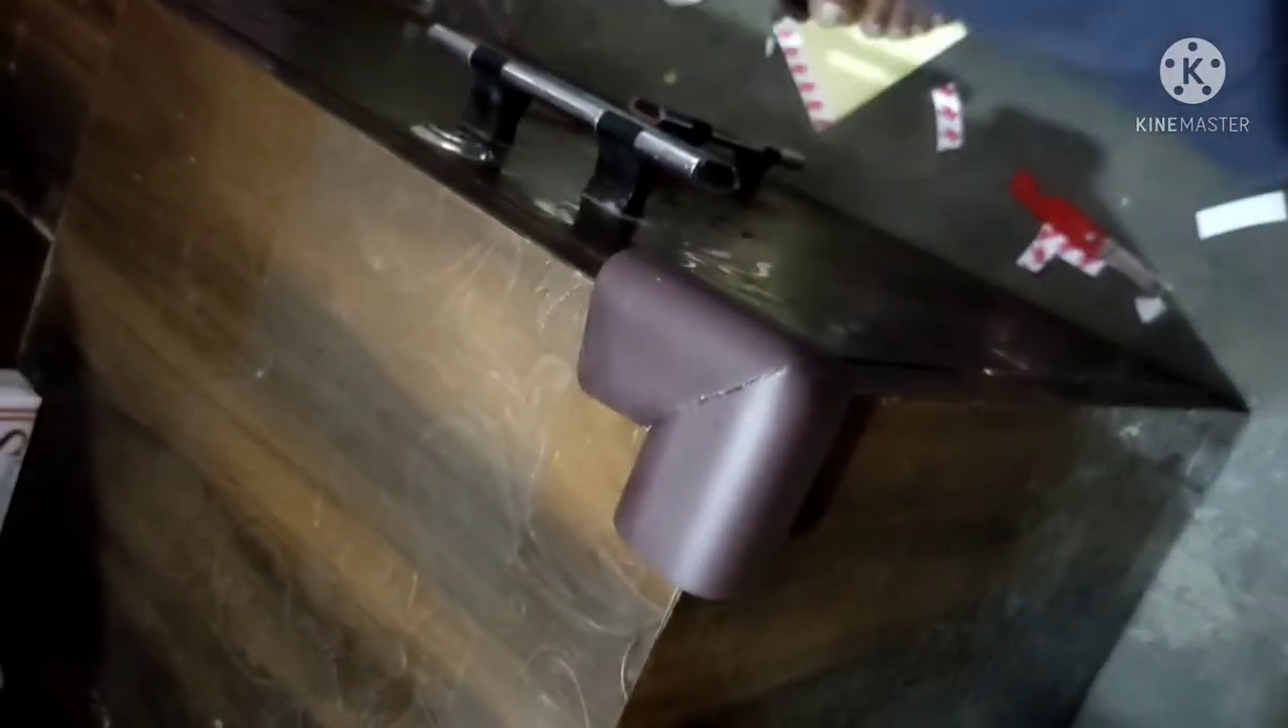बिल्कुल clean जो हमारा corner है वो furniture से चिपक चुका है।